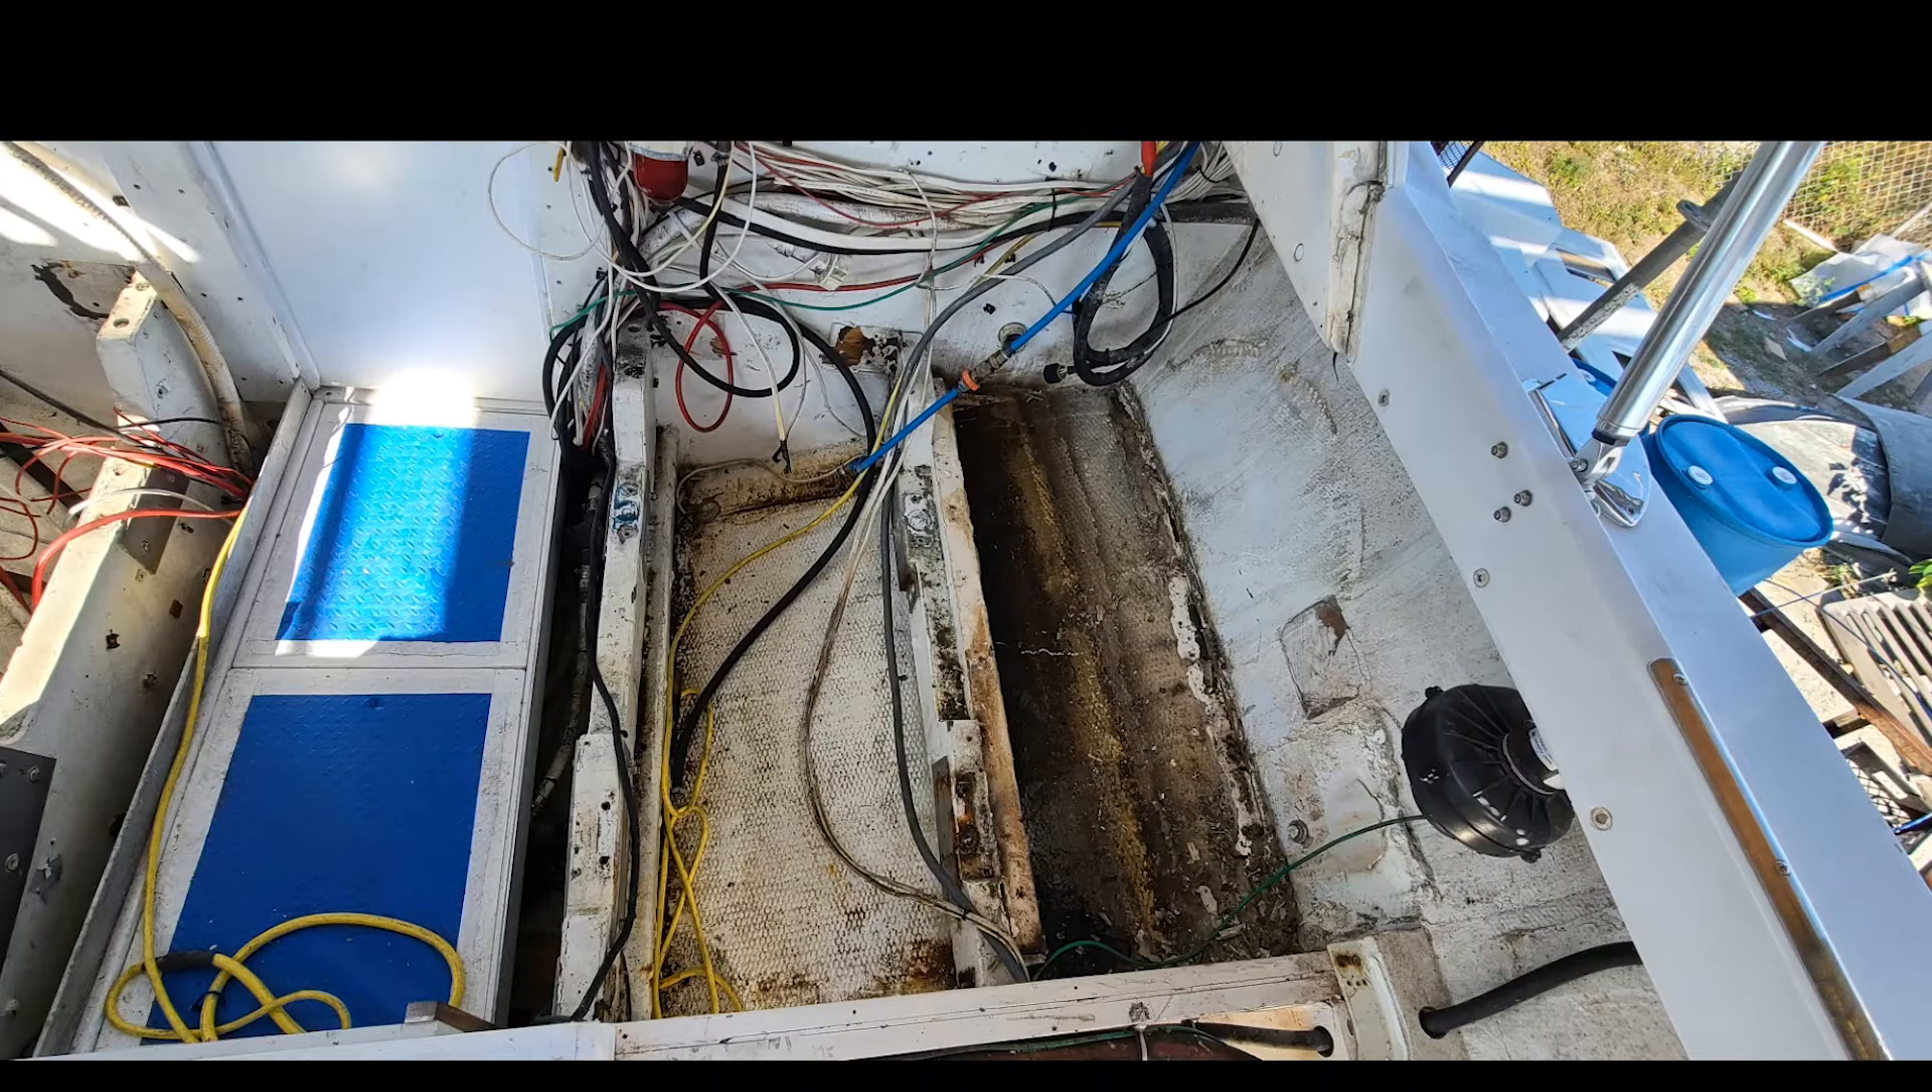Here is the engine room with the engines removed.